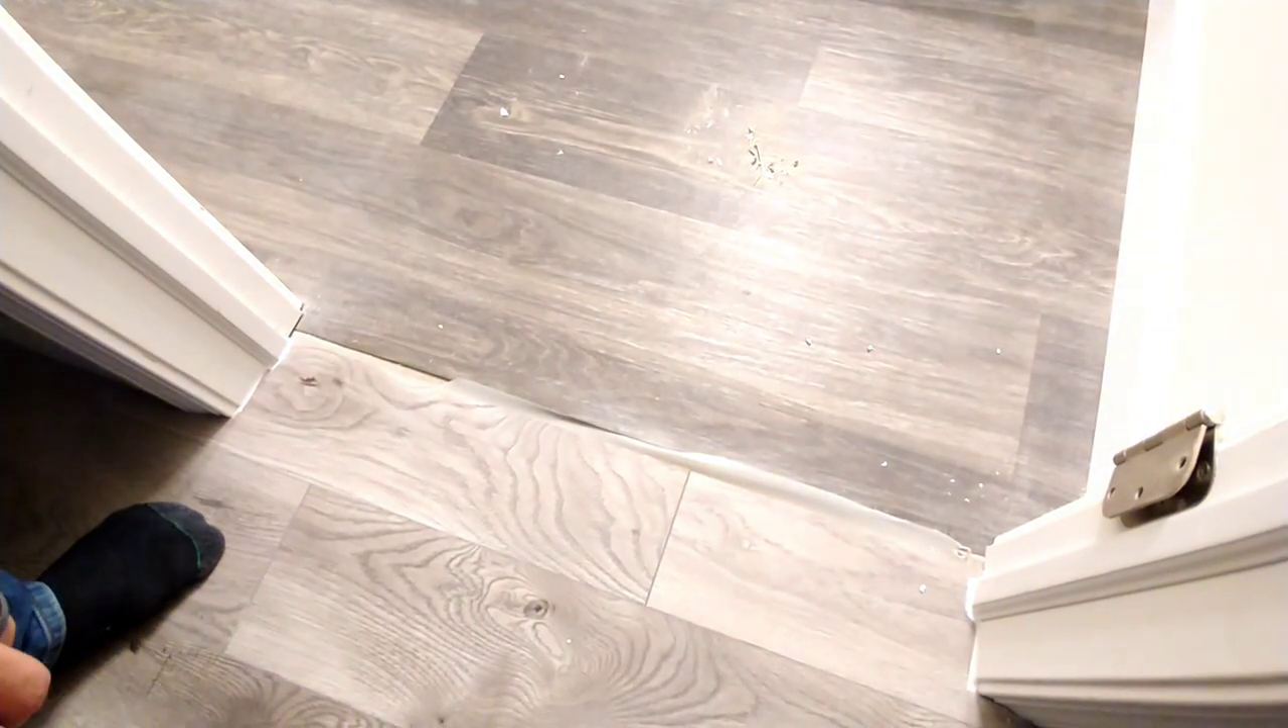The only thing I haven't done is I still got to put the transition pieces in.